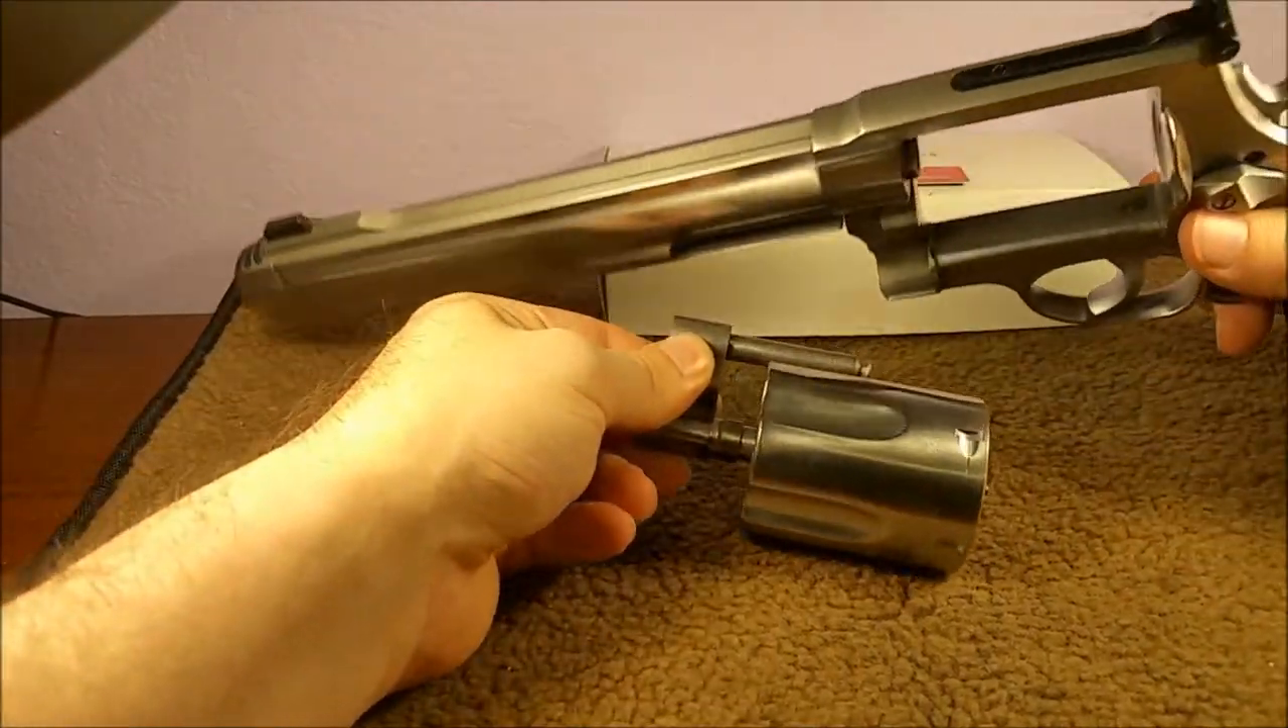Now we have an empty frame.